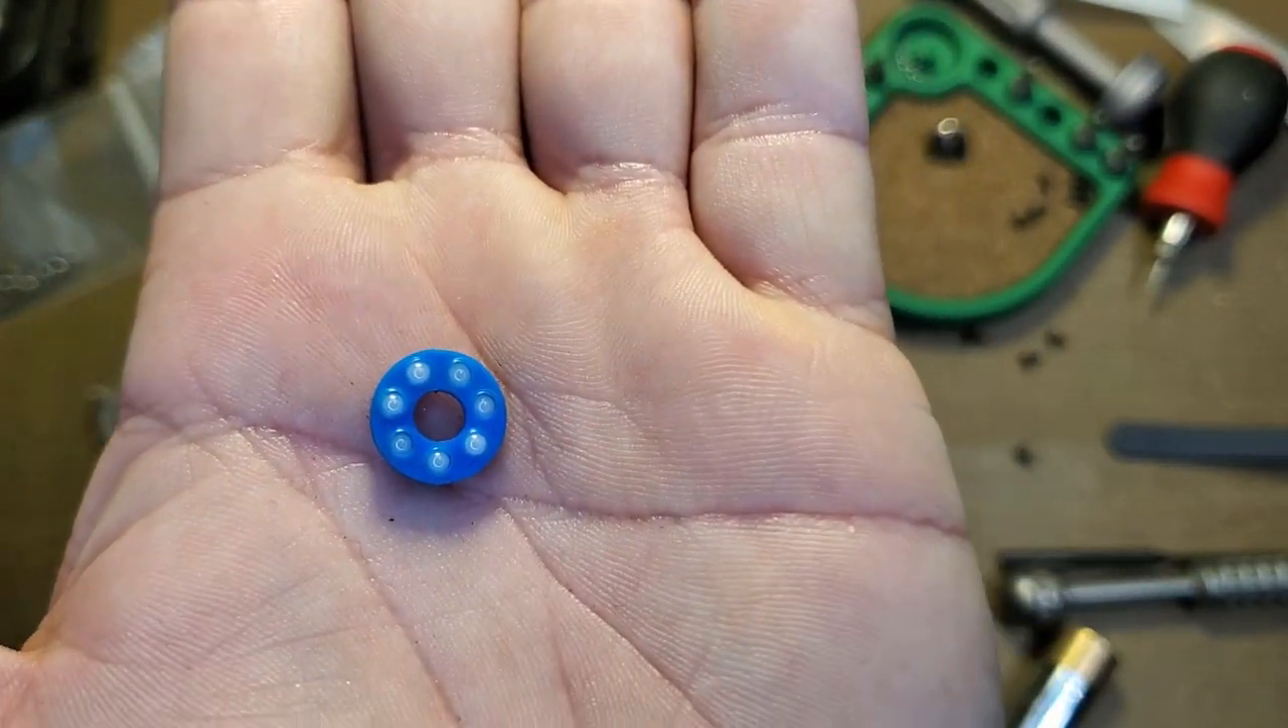So we've officially got all of our super sick white ceramic bearings installed here.